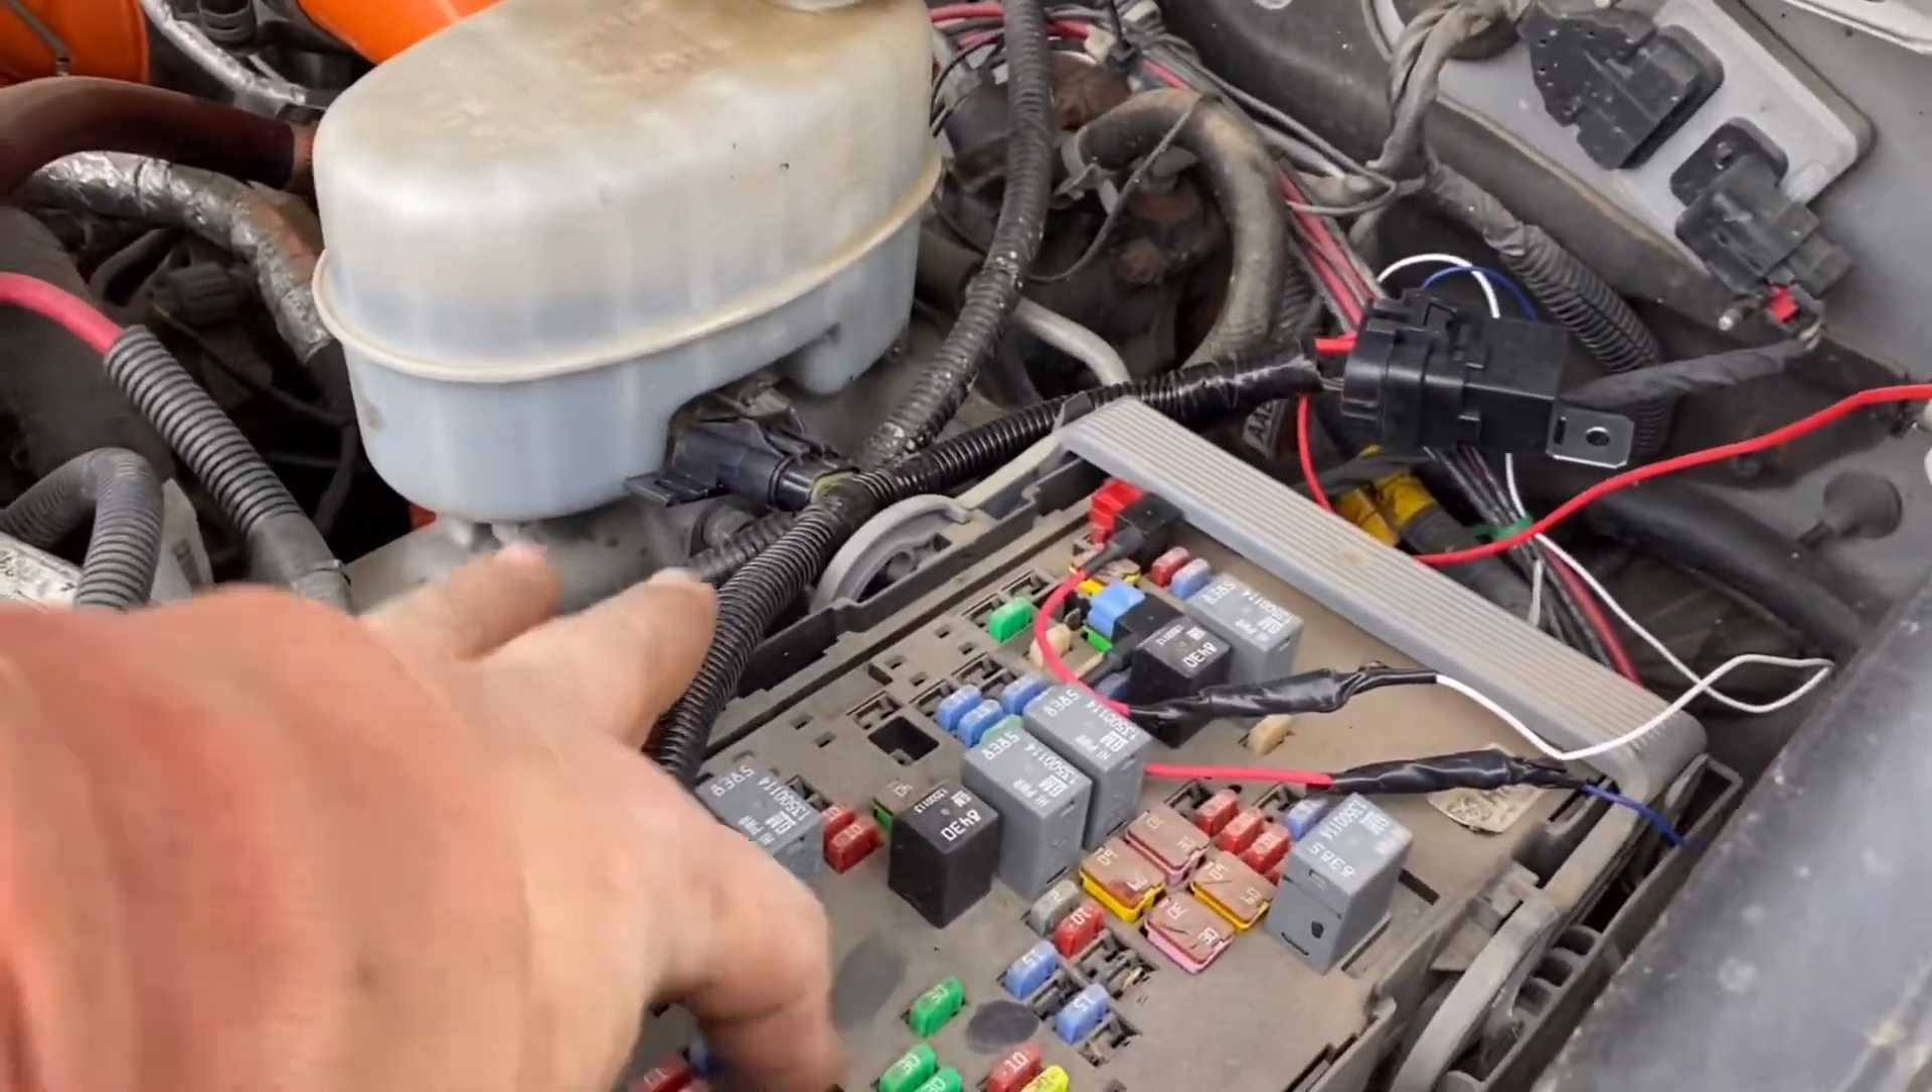I do have the fuse panel already pulled off.